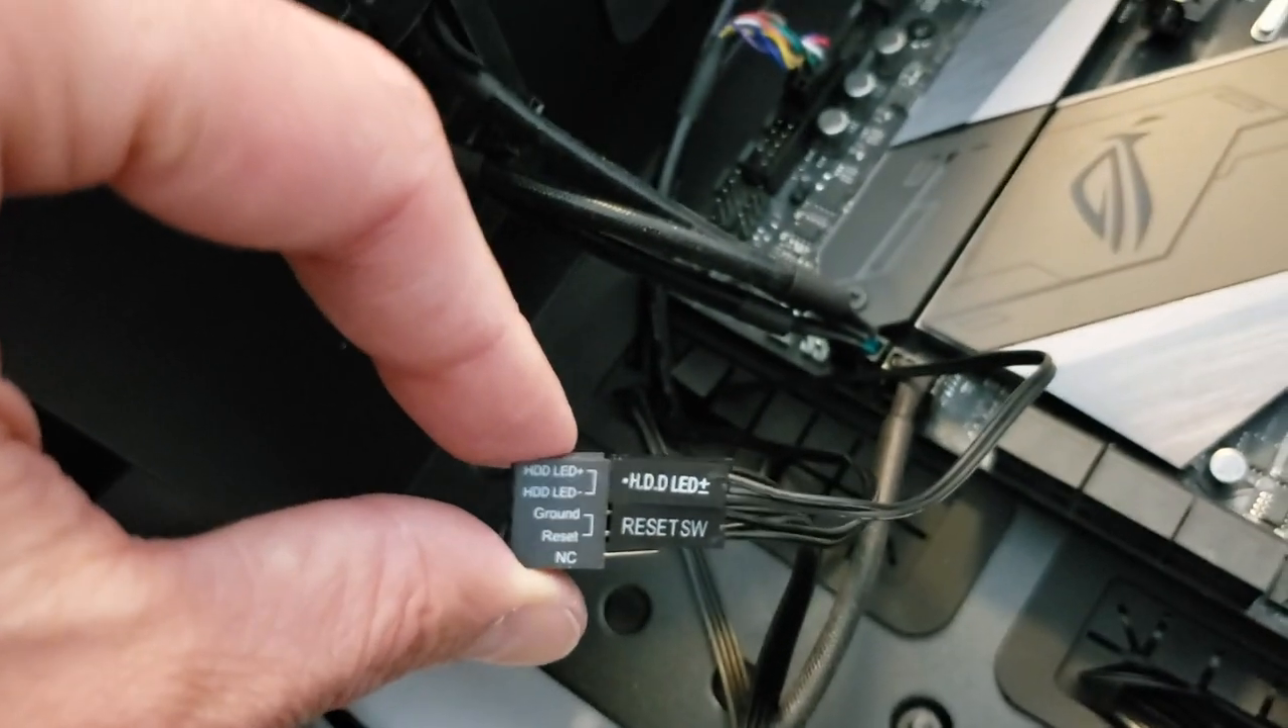I have my front panel connectors connected to this little Q connector or whatever Asus calls it.